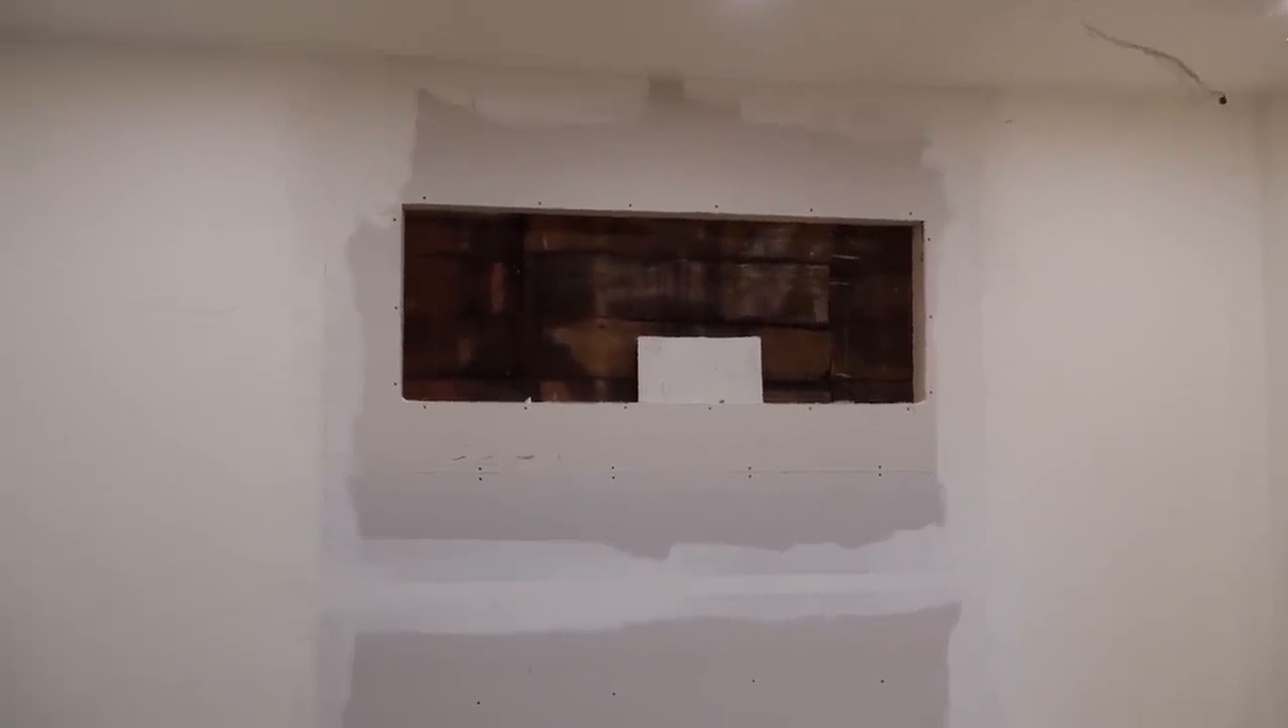We're eventually going to install a really cool stained glass window here. Not done yet.